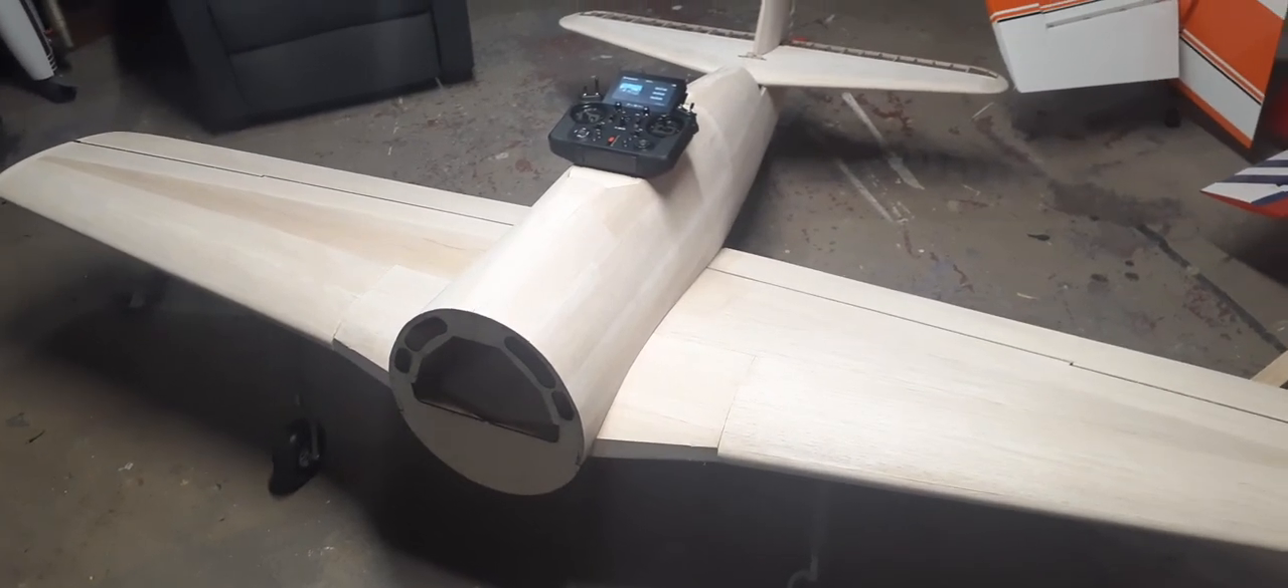Everything is now sheeted. The airplane is completely built.